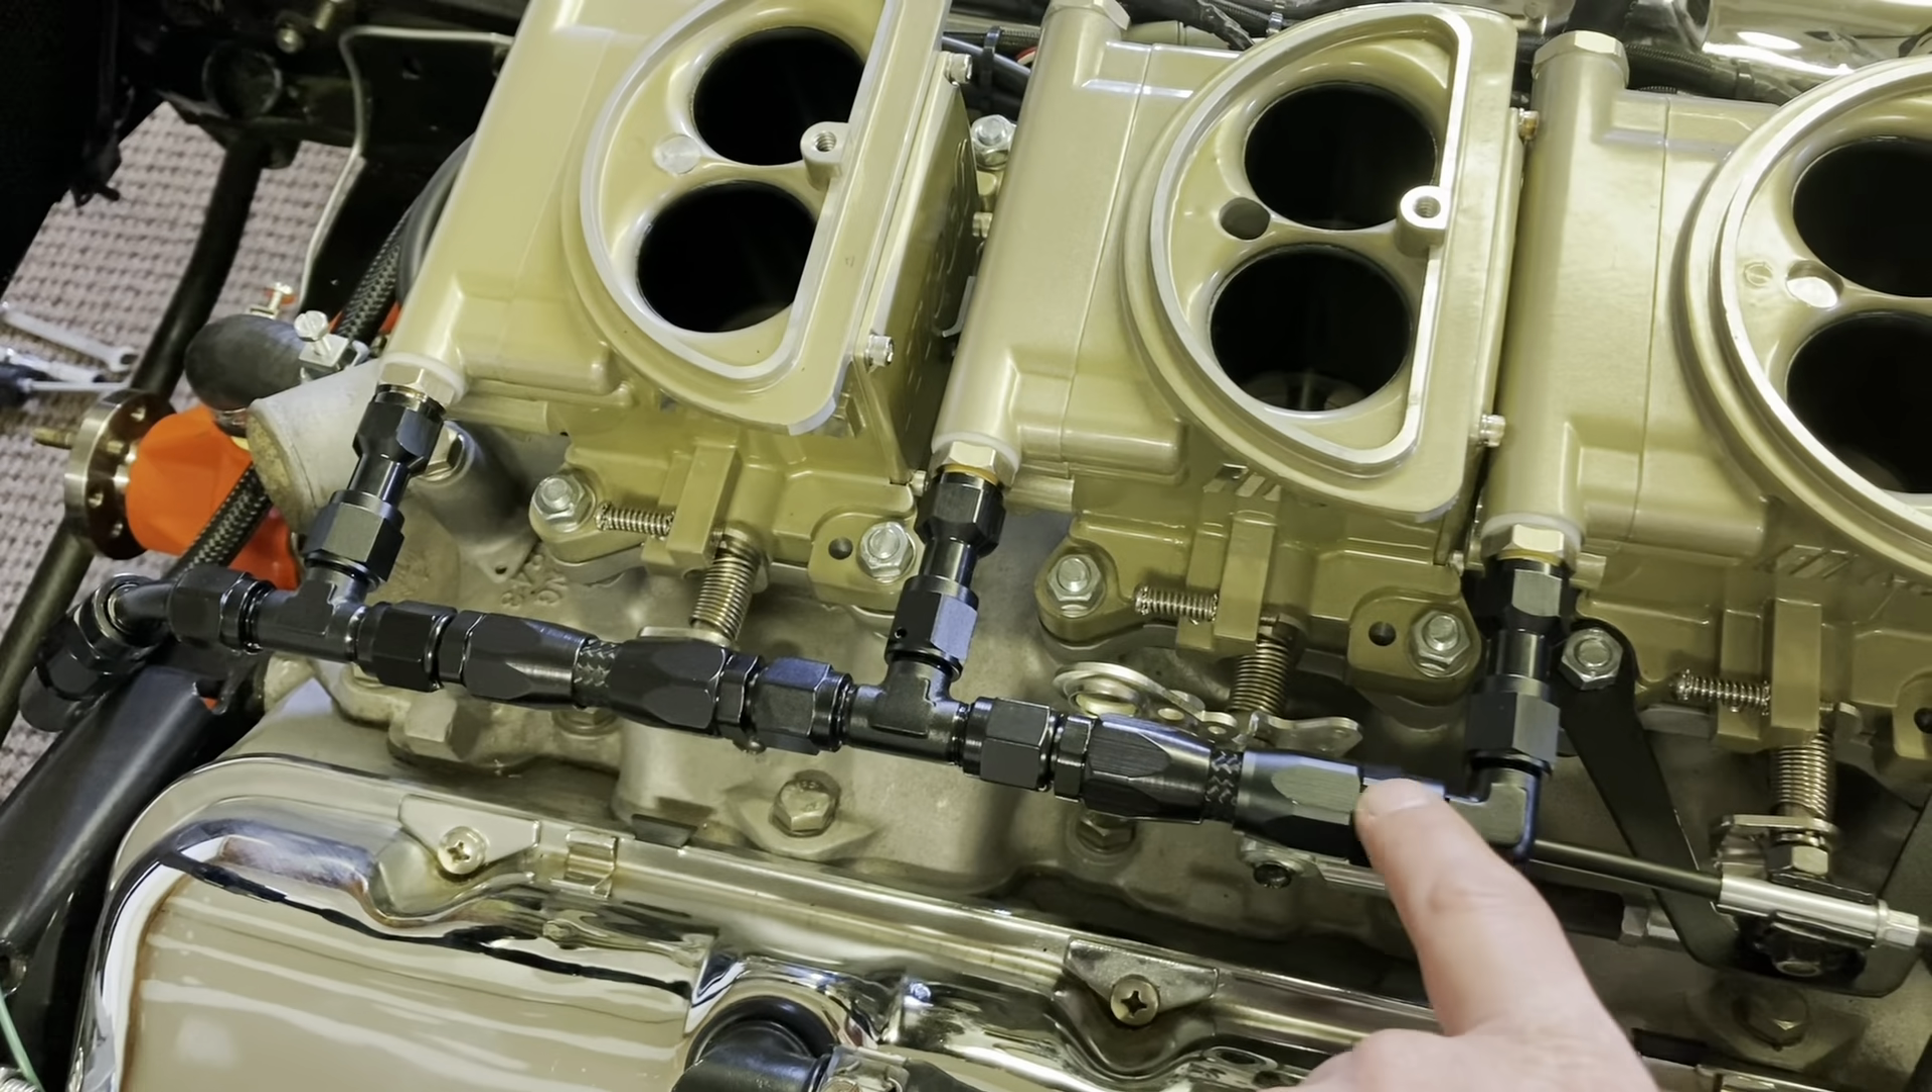Got my fuel line finished up here. I got this, uh, 90 degree piece here.